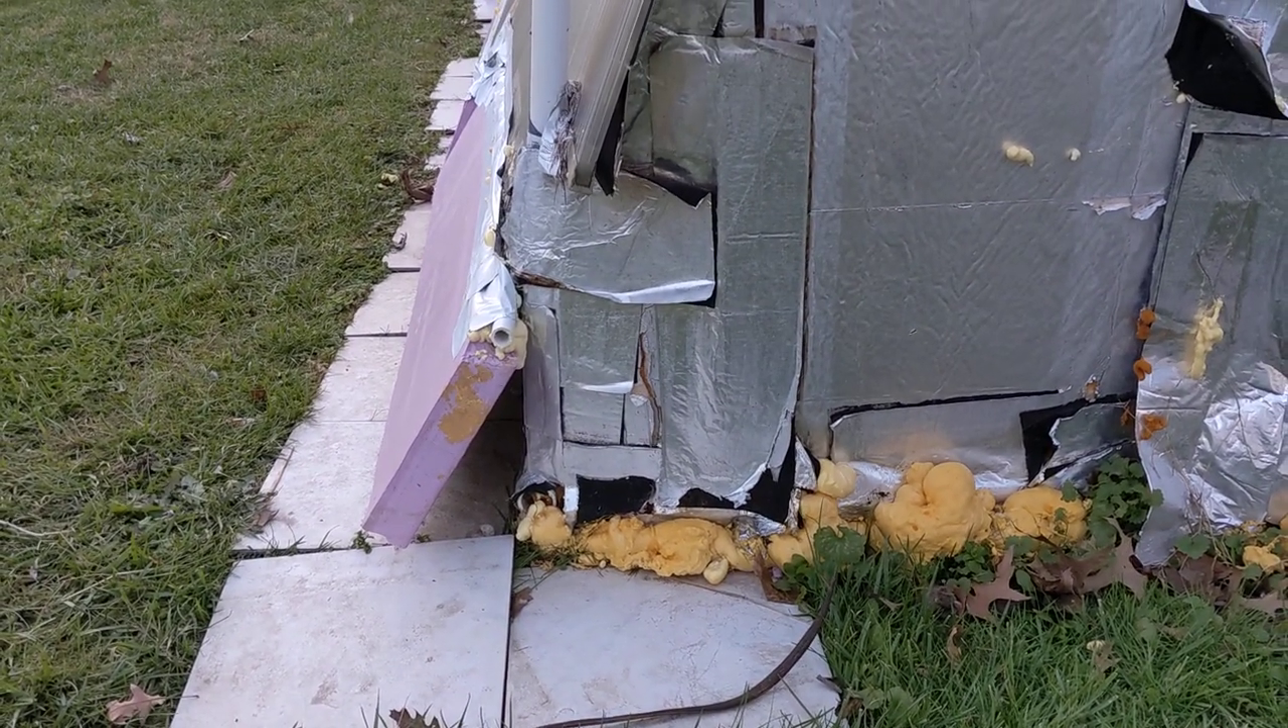But, of course, you can see there's a lot of air gaps that are going to be filled.